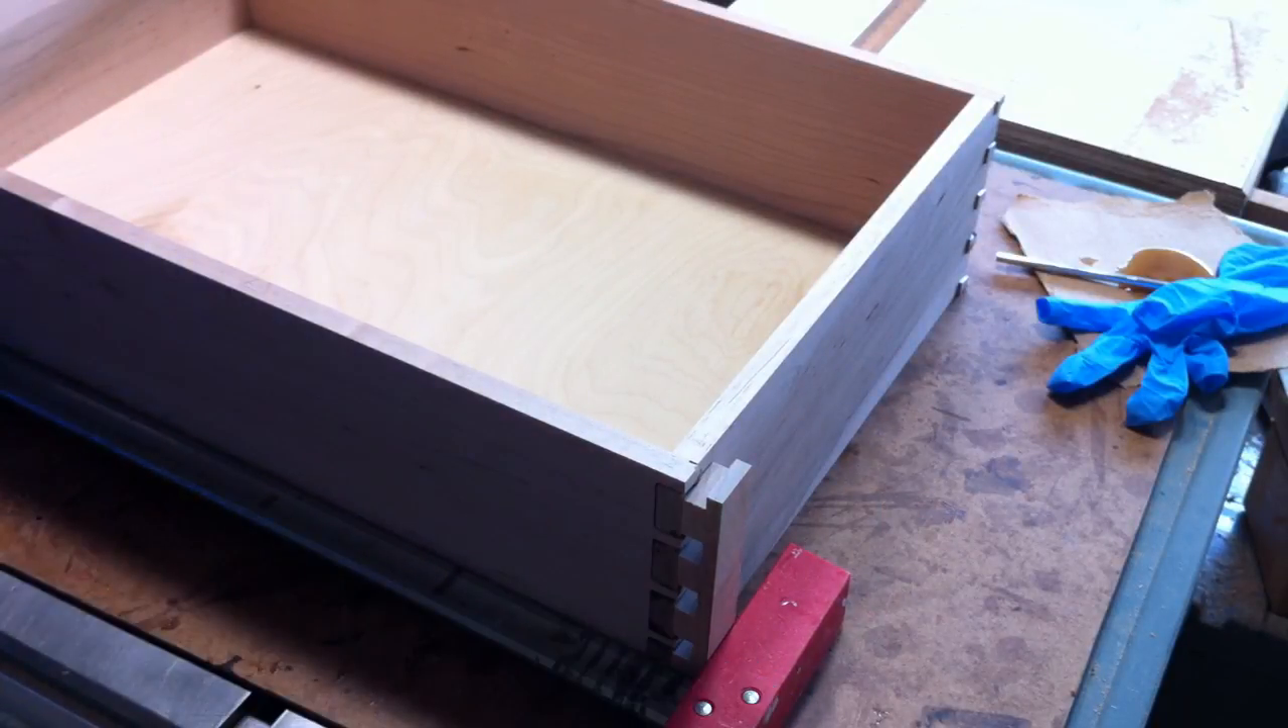Once I had the glue on all the dovetails, I went ahead and put everything together.